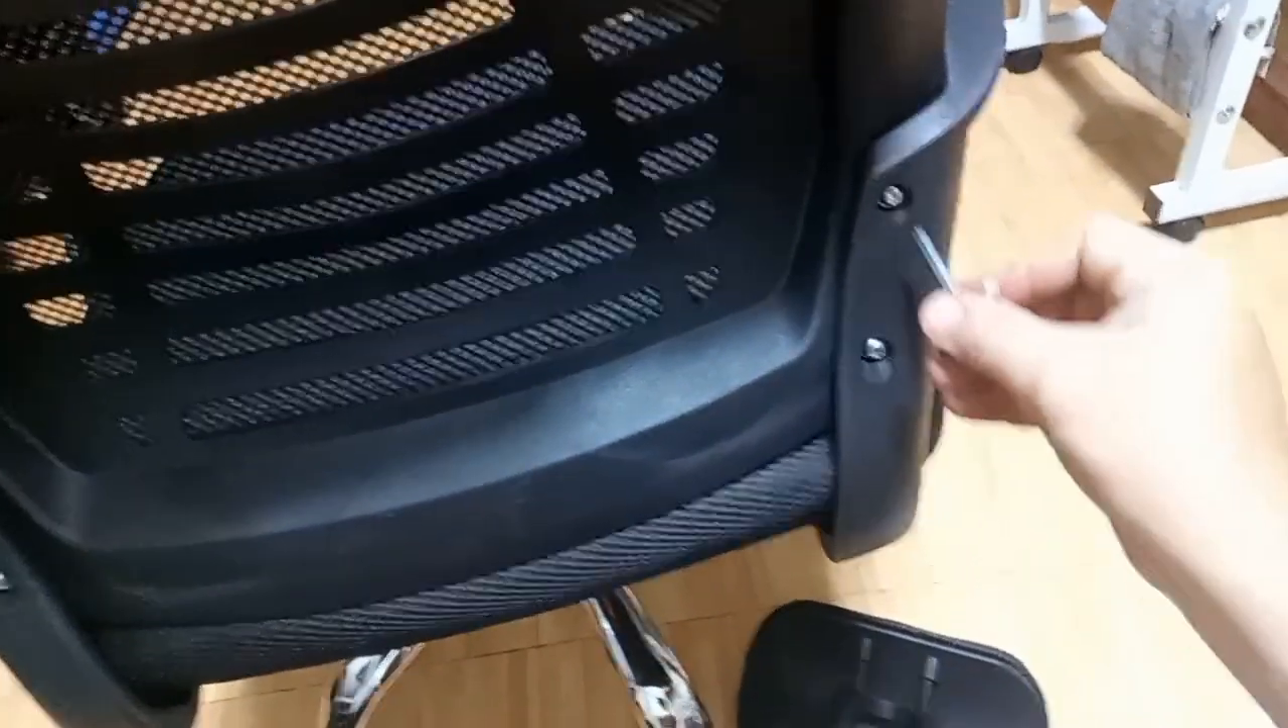Okay and uh we've got the uh backrest uh in there already and i'm just uh tightening it up tightening it up.